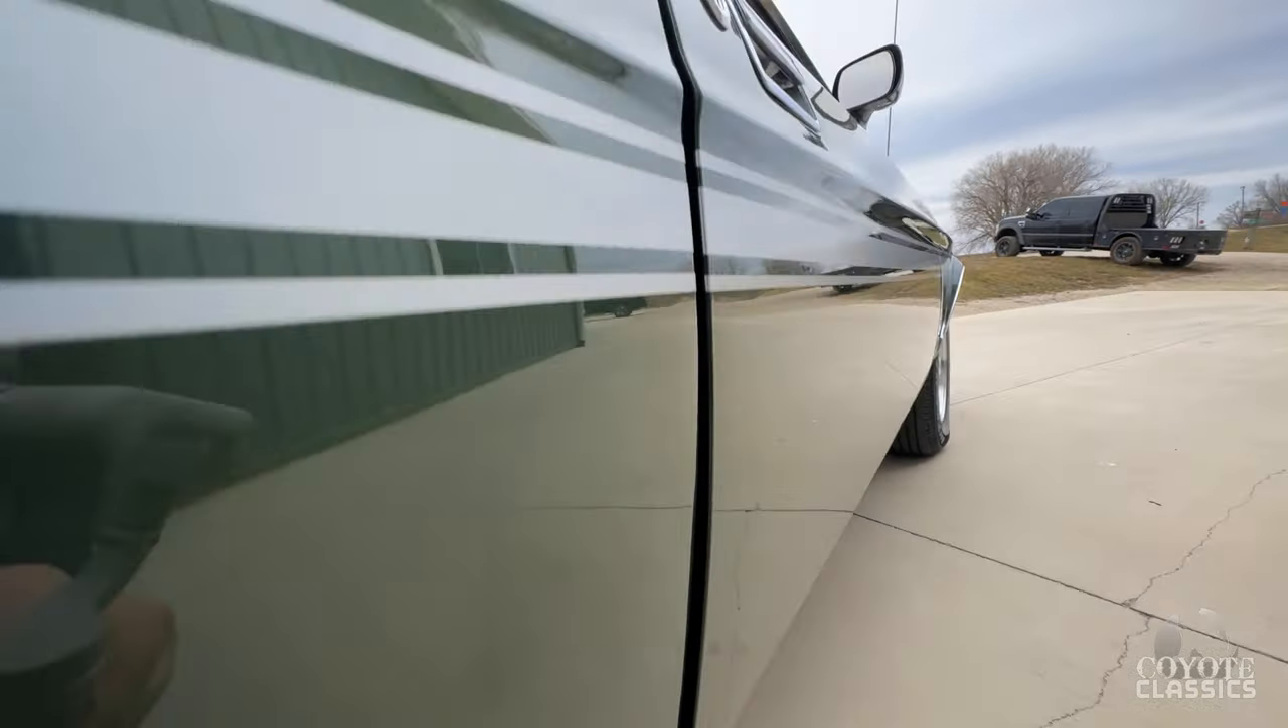Door fits great too.